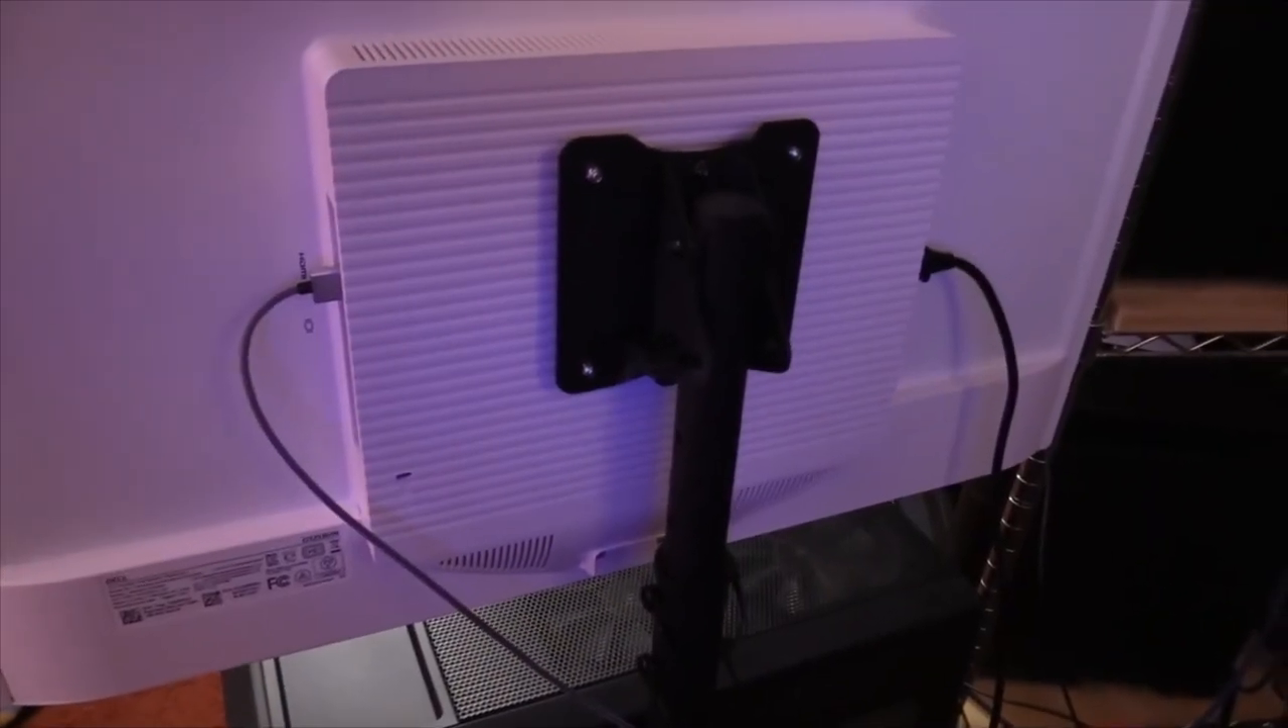We now have a monitor on a stand.